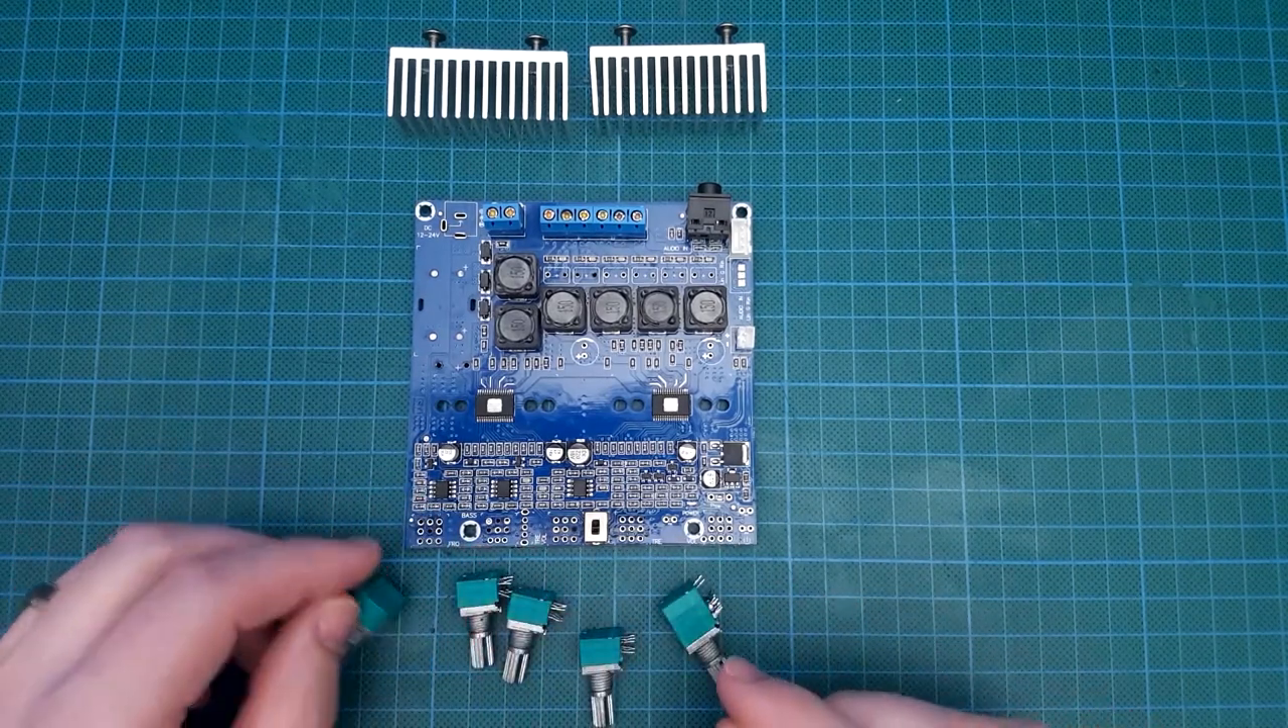I've removed the five potentiometers, including the power switch one, from their positions there.